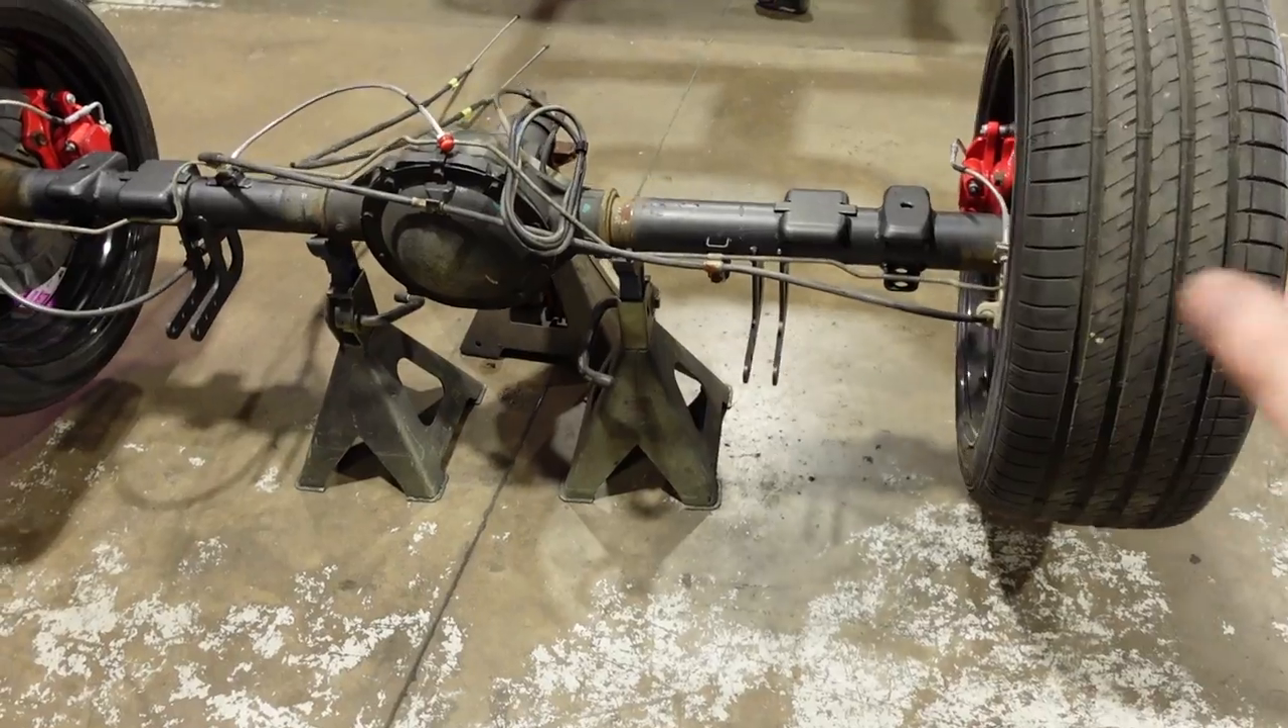Got the brake lines attached.